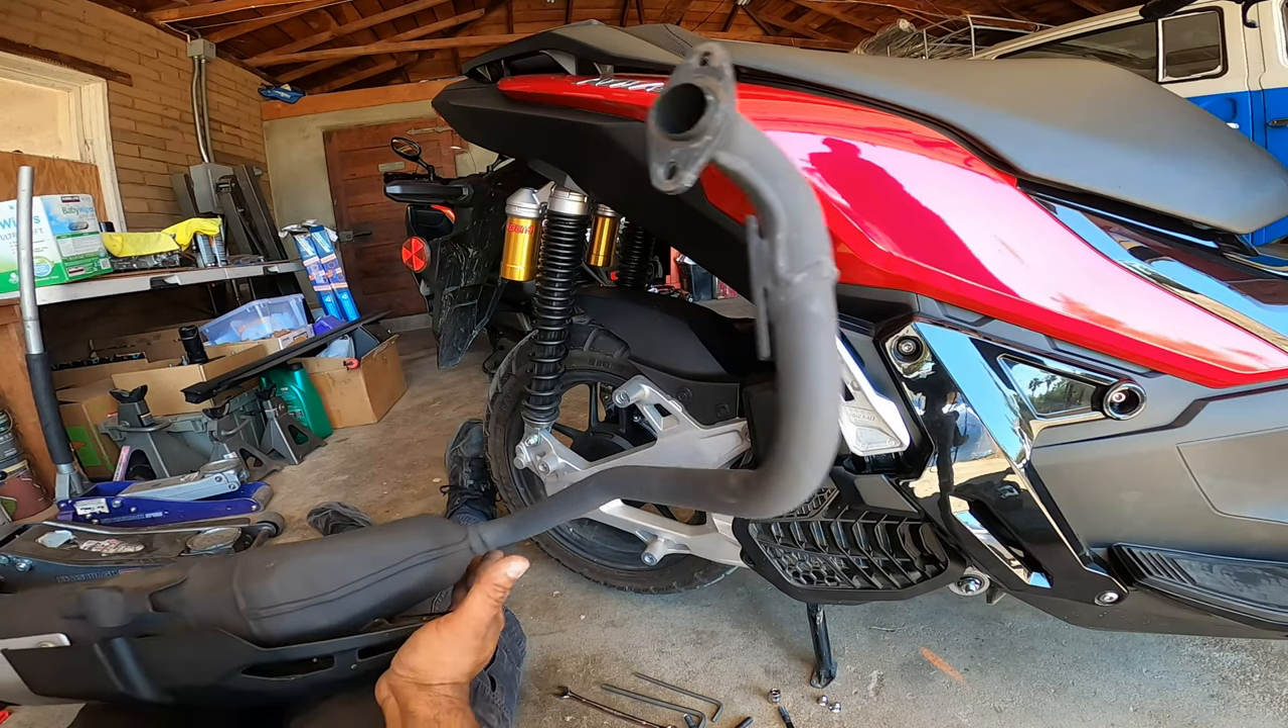So that's the entire exhaust system removed.